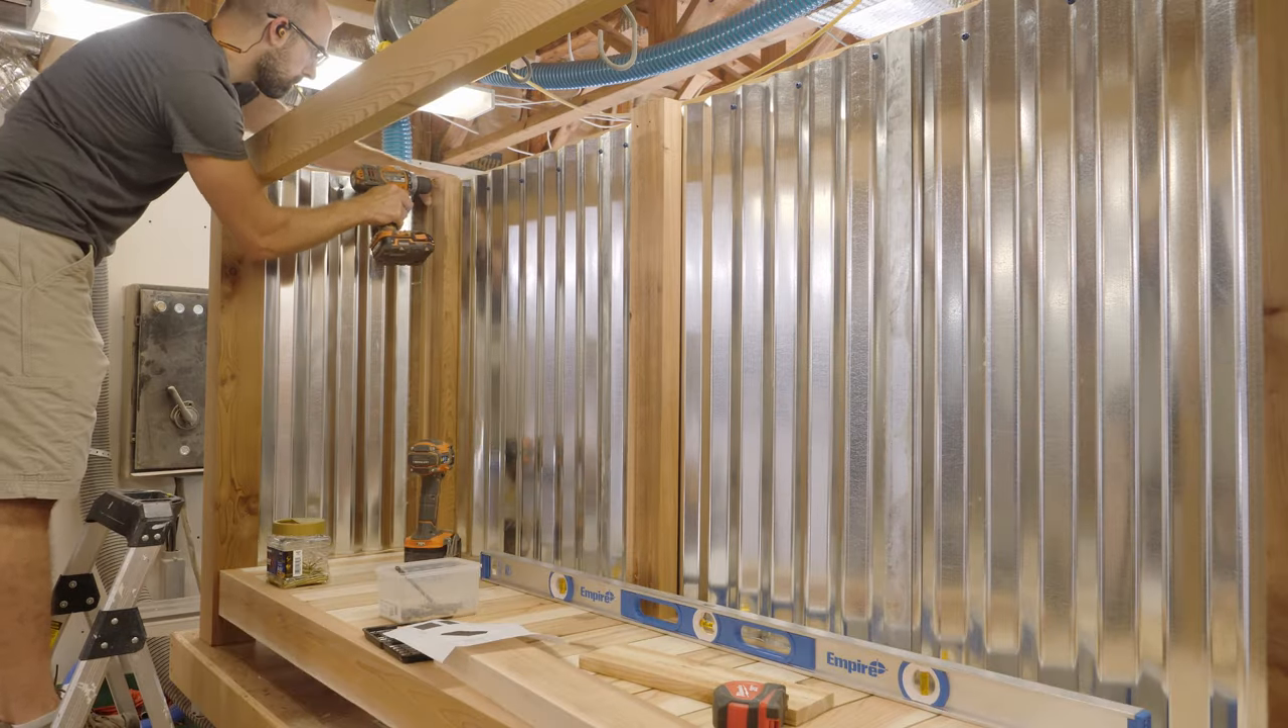Now that all the corrugated metal is installed I can start putting in the framing for the shelf that's going to sit on the left hand side of this bar.